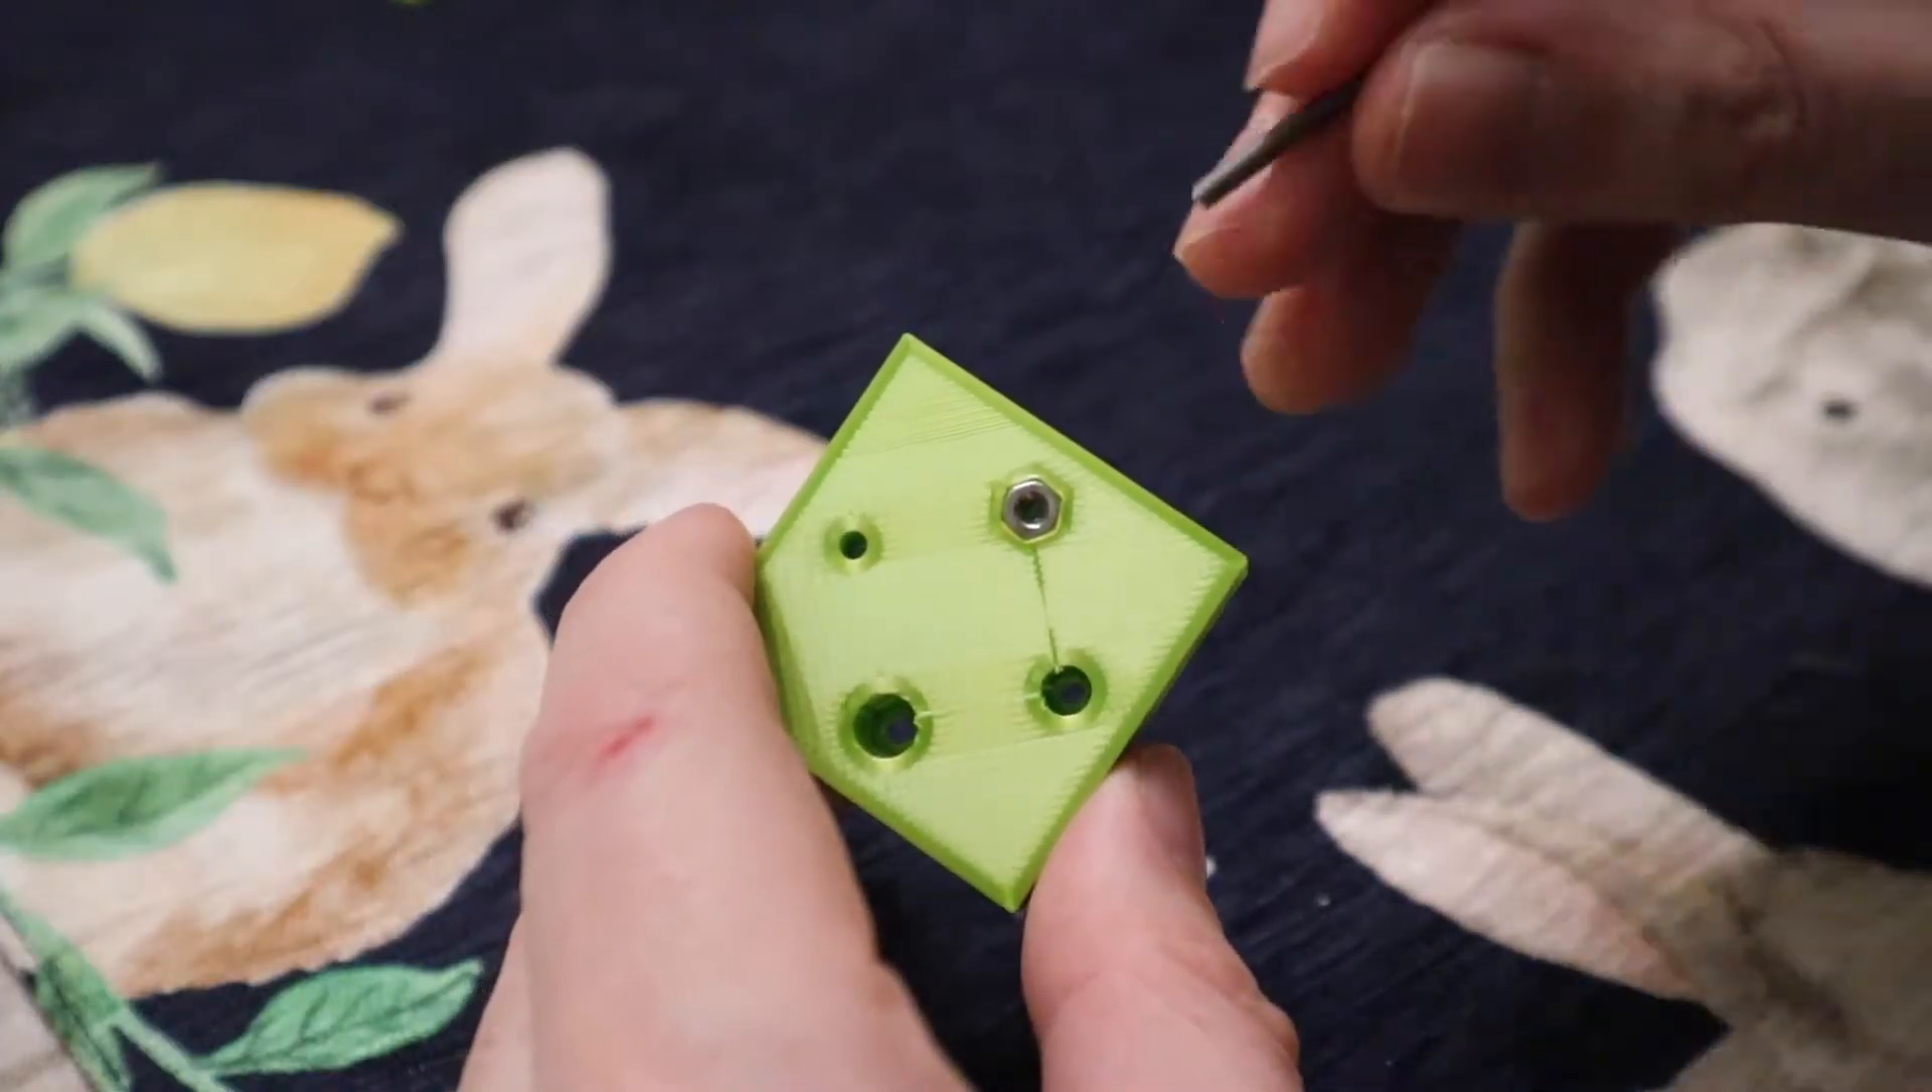The nut is just perfectly embedded into the piece of plastic now. Now the nut is embedded into the plastic.